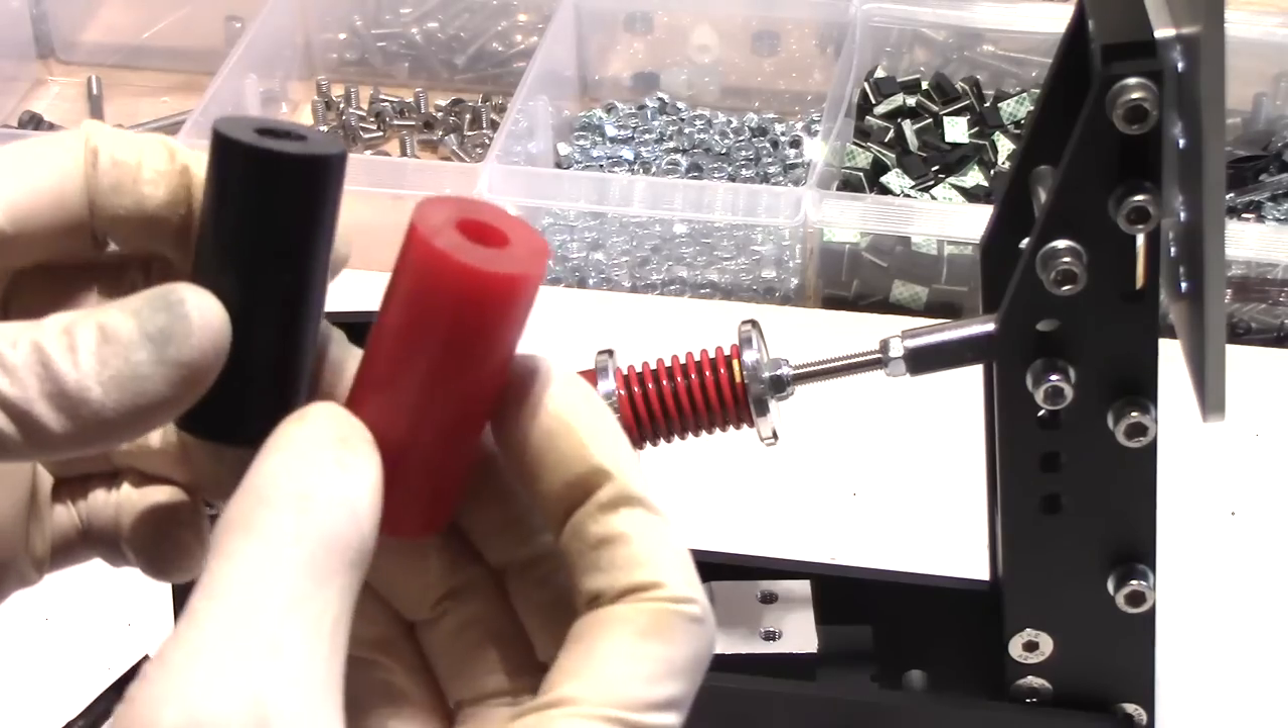All right, so here's what the two polyurethane bushings look like when they're taken off the pedal.